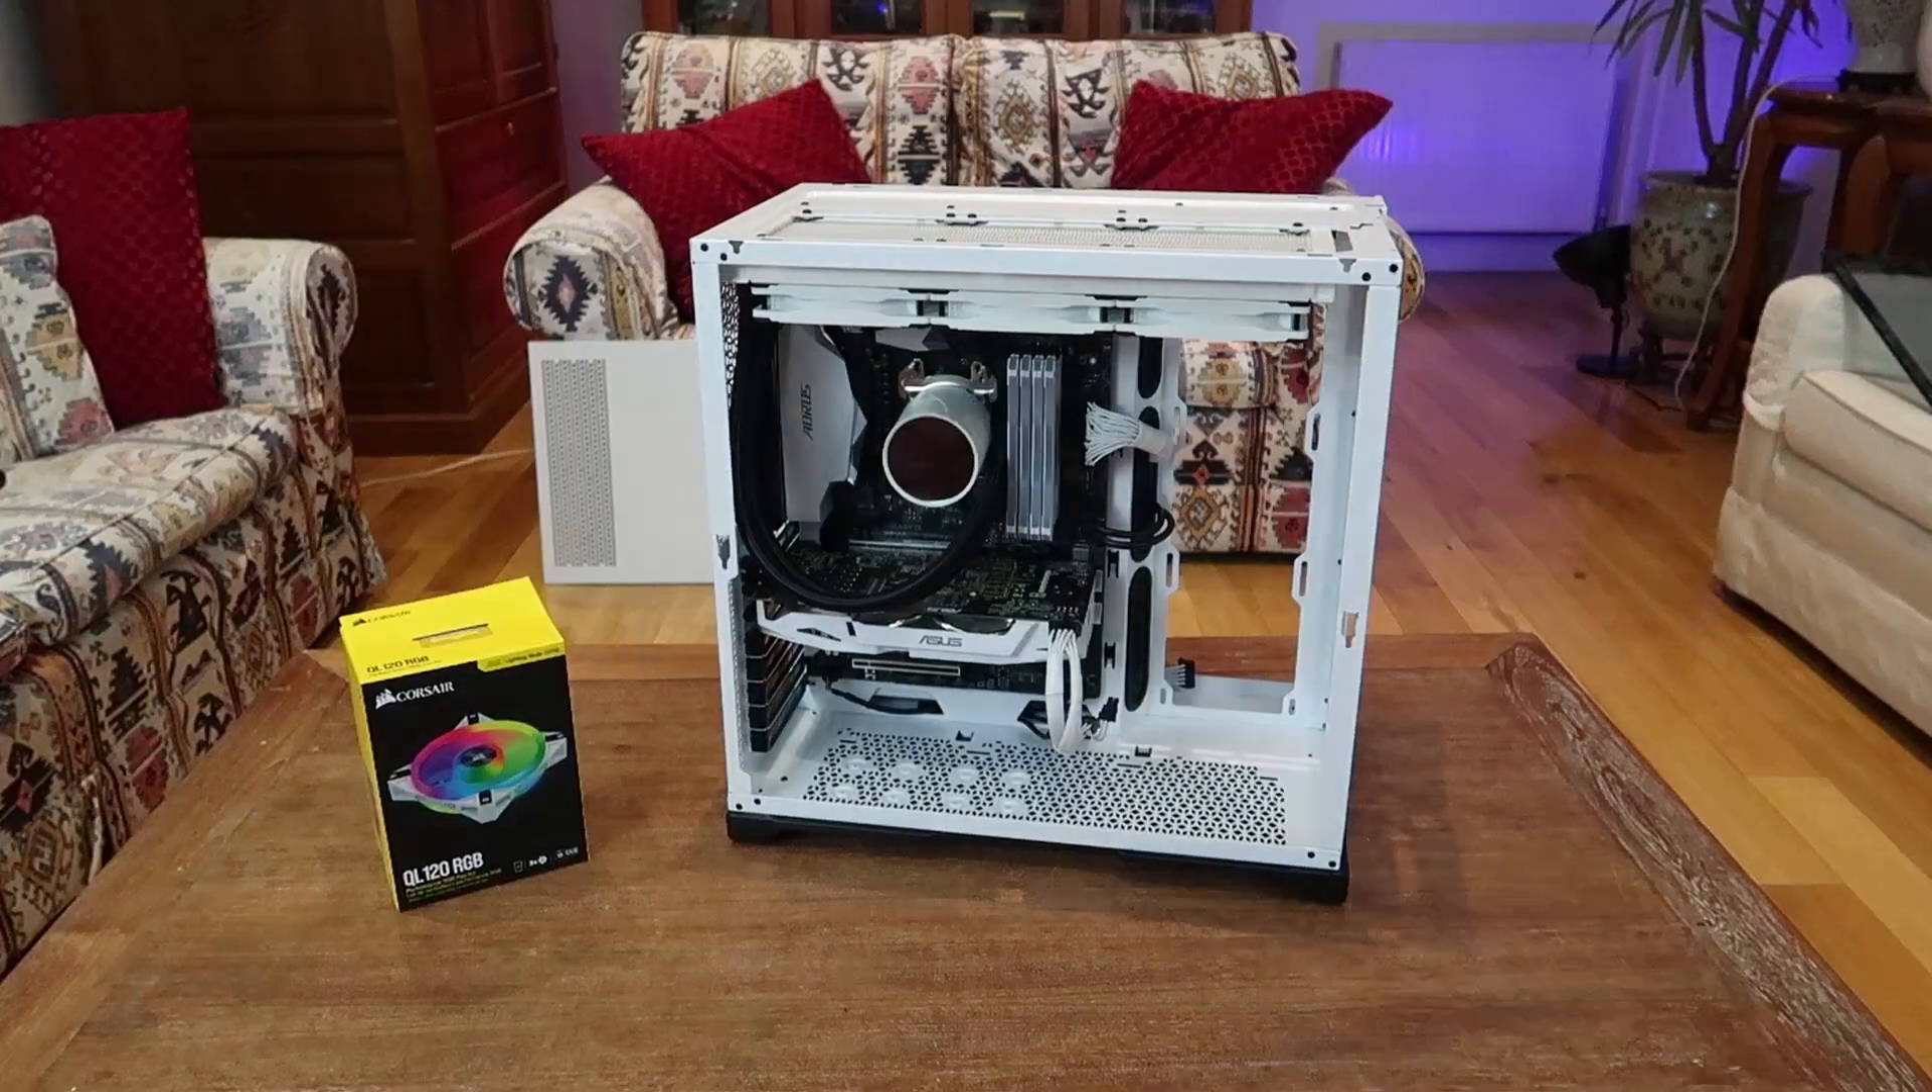Okay now all that's left is to install the ql120 fans.